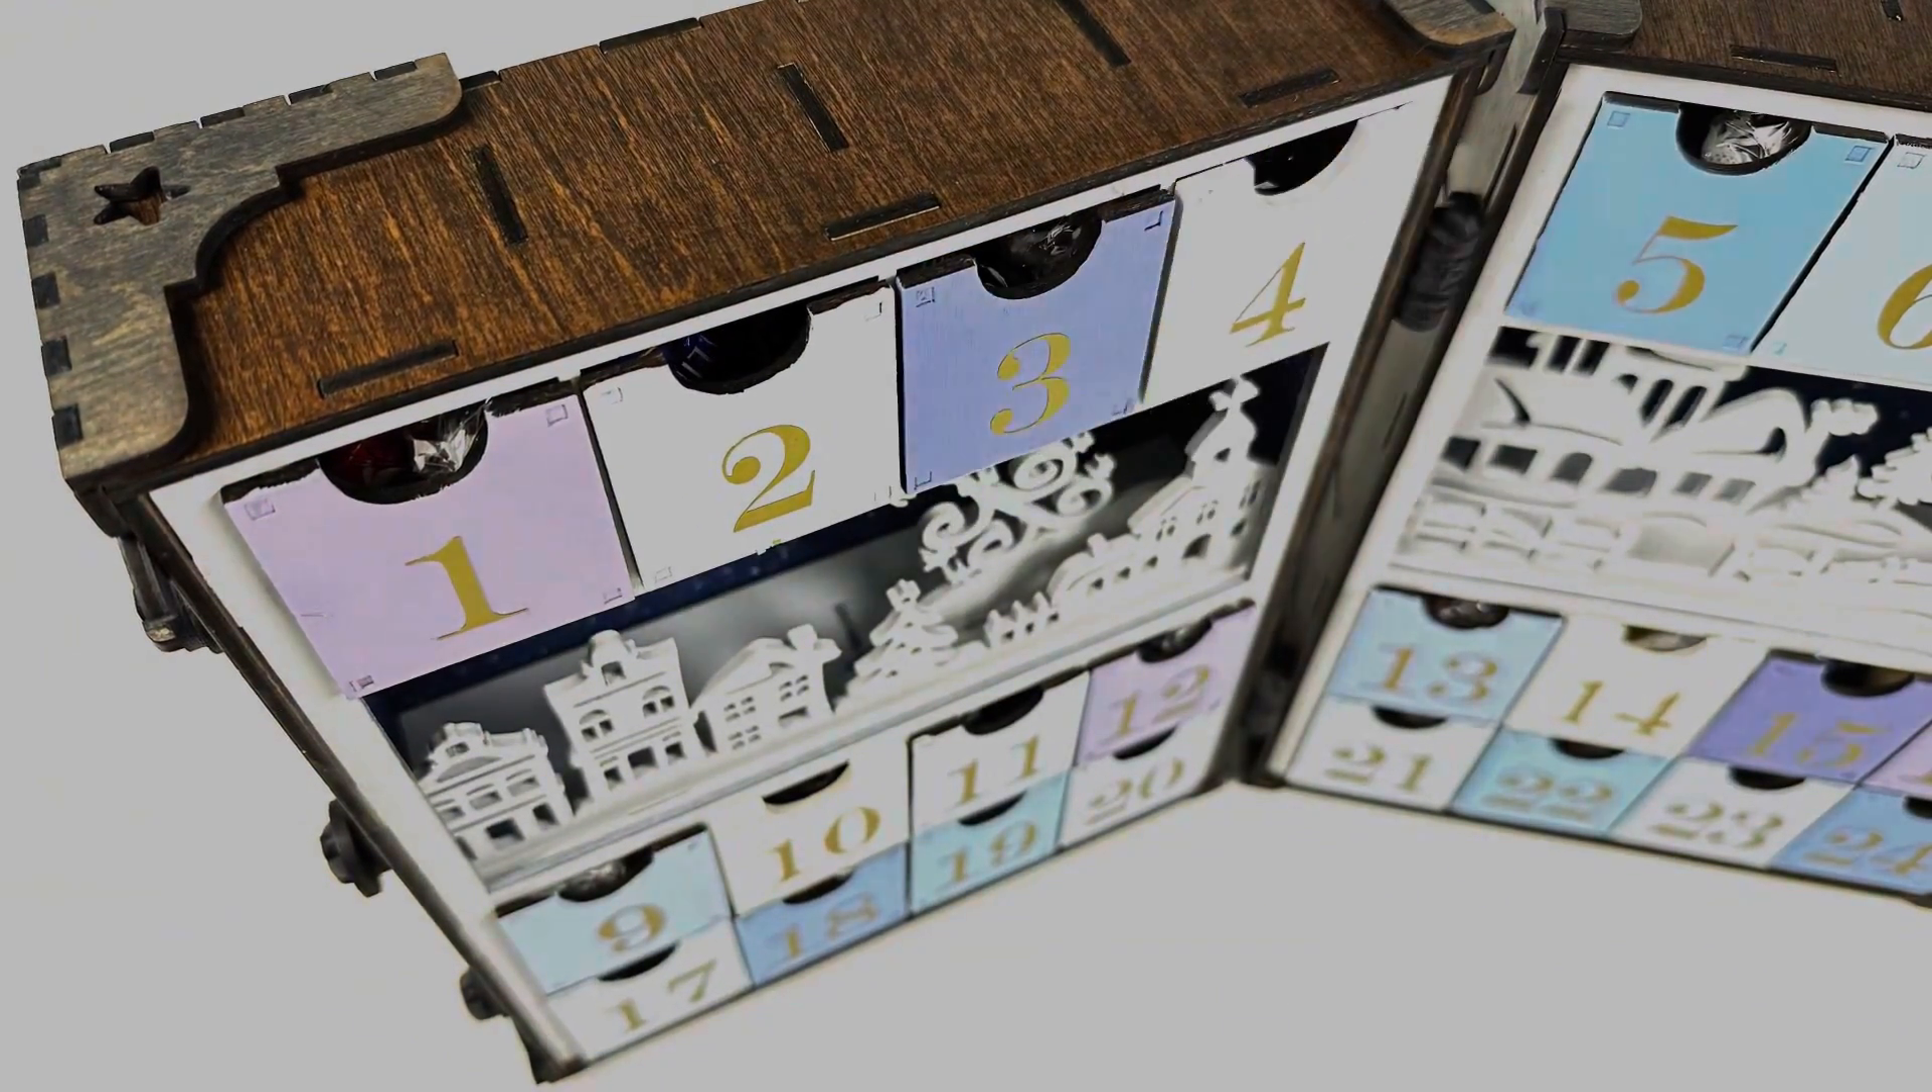And with that the drawers were put in and the advent calendar was complete just in time for Christmas.